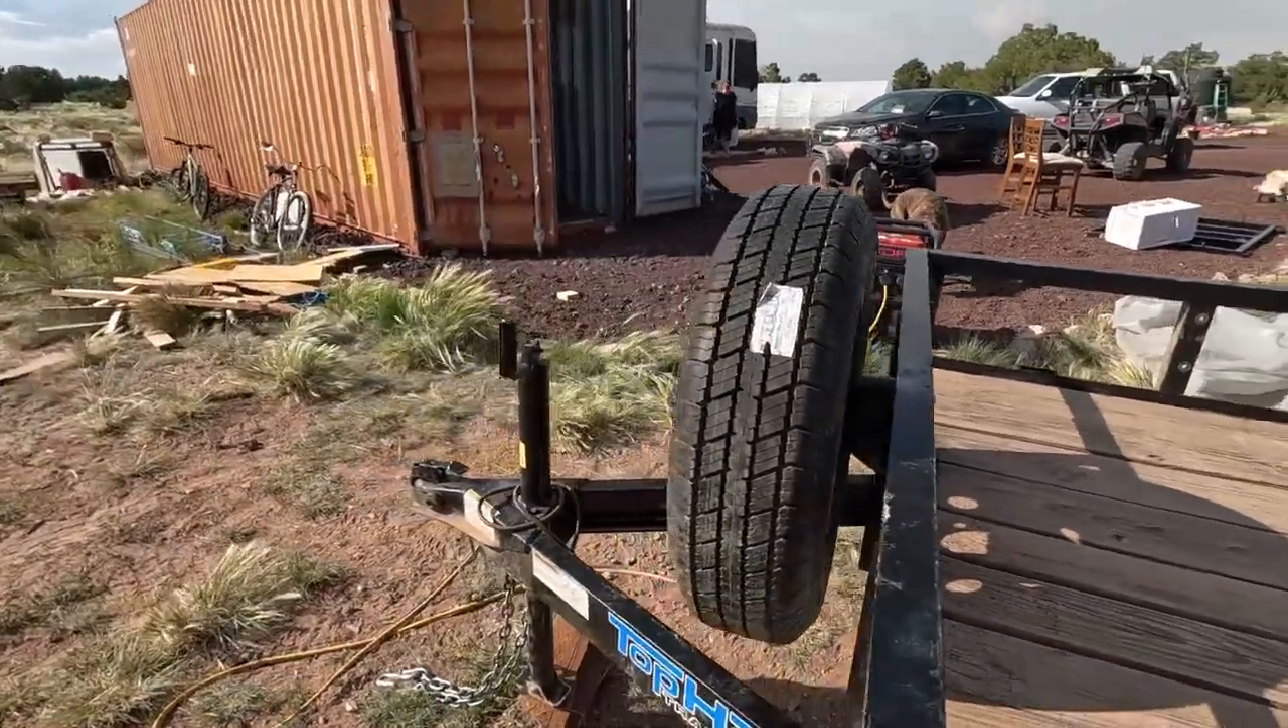So you can see, got the spare tire mount mounted with an extra support. And that is where the spare tire is supposed to be.